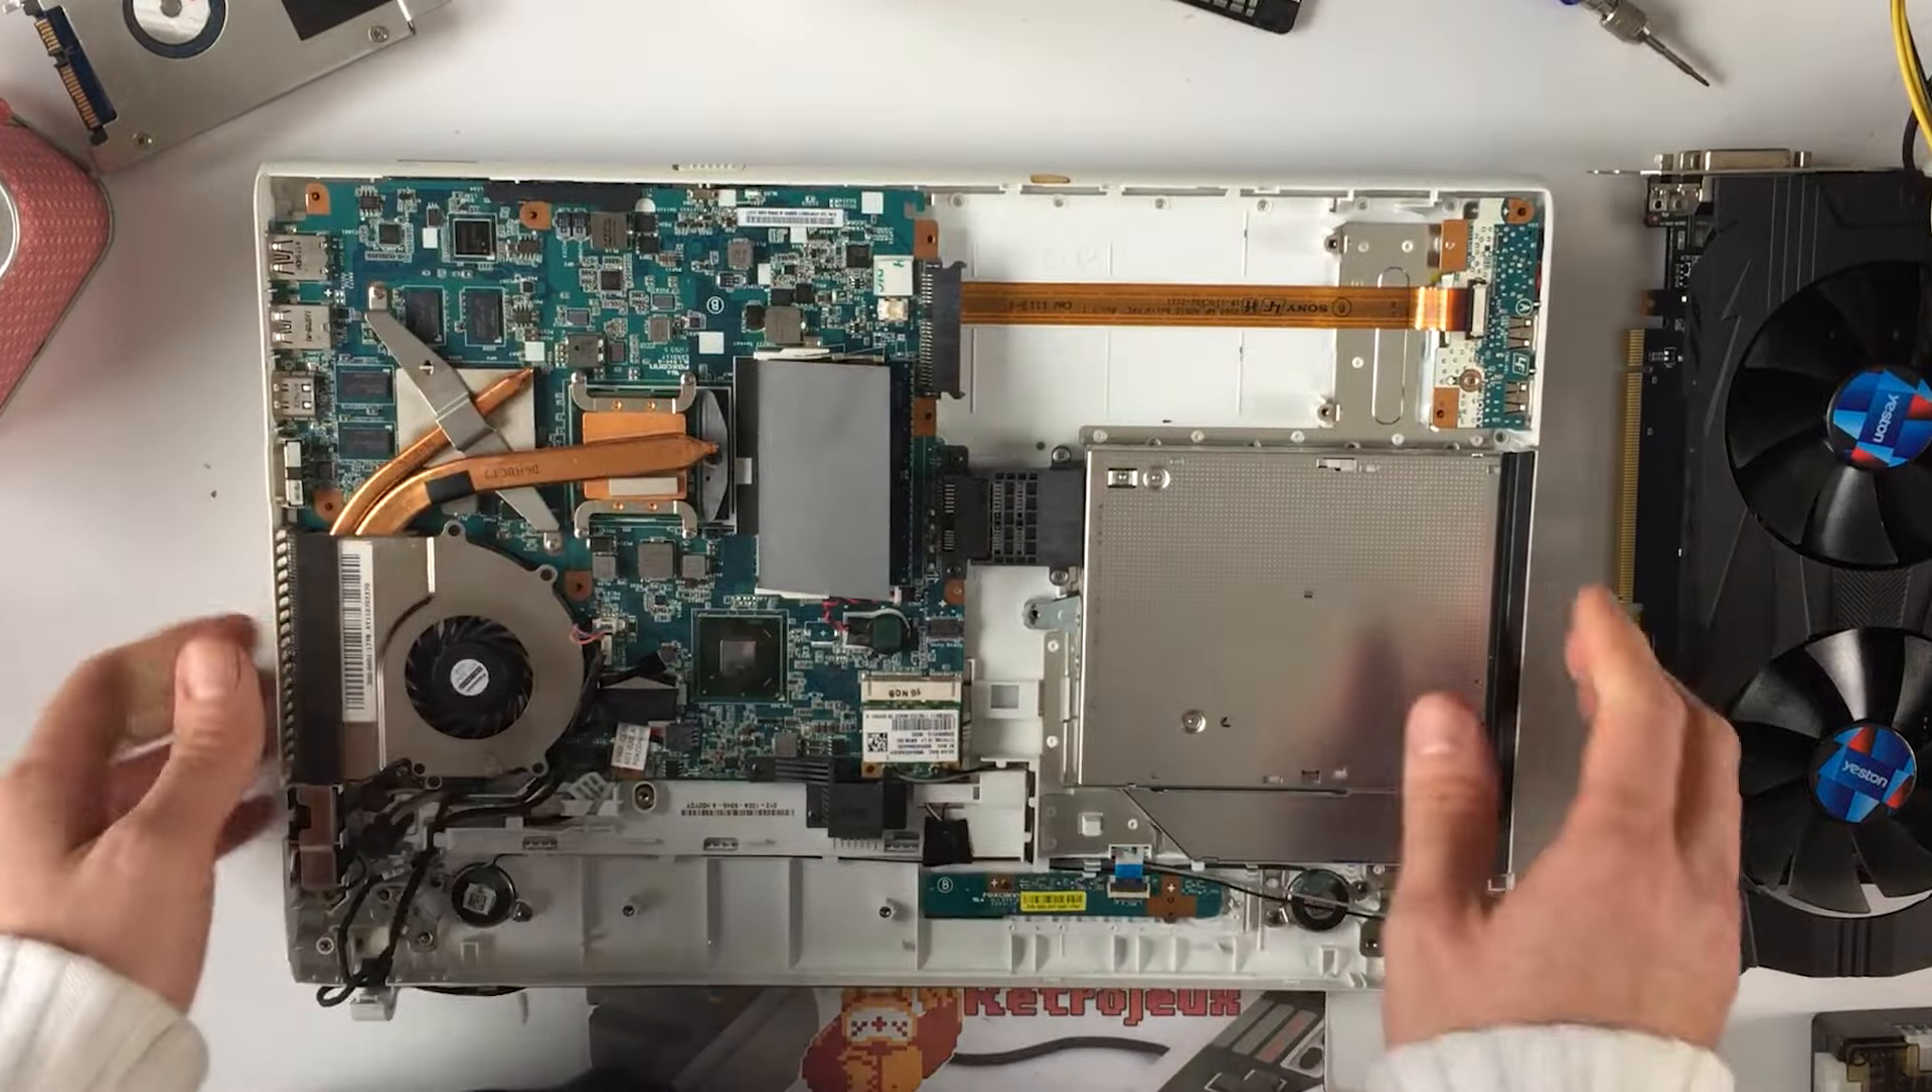Donc la partie arrière est déclipsée. On a maintenant accès au PC.